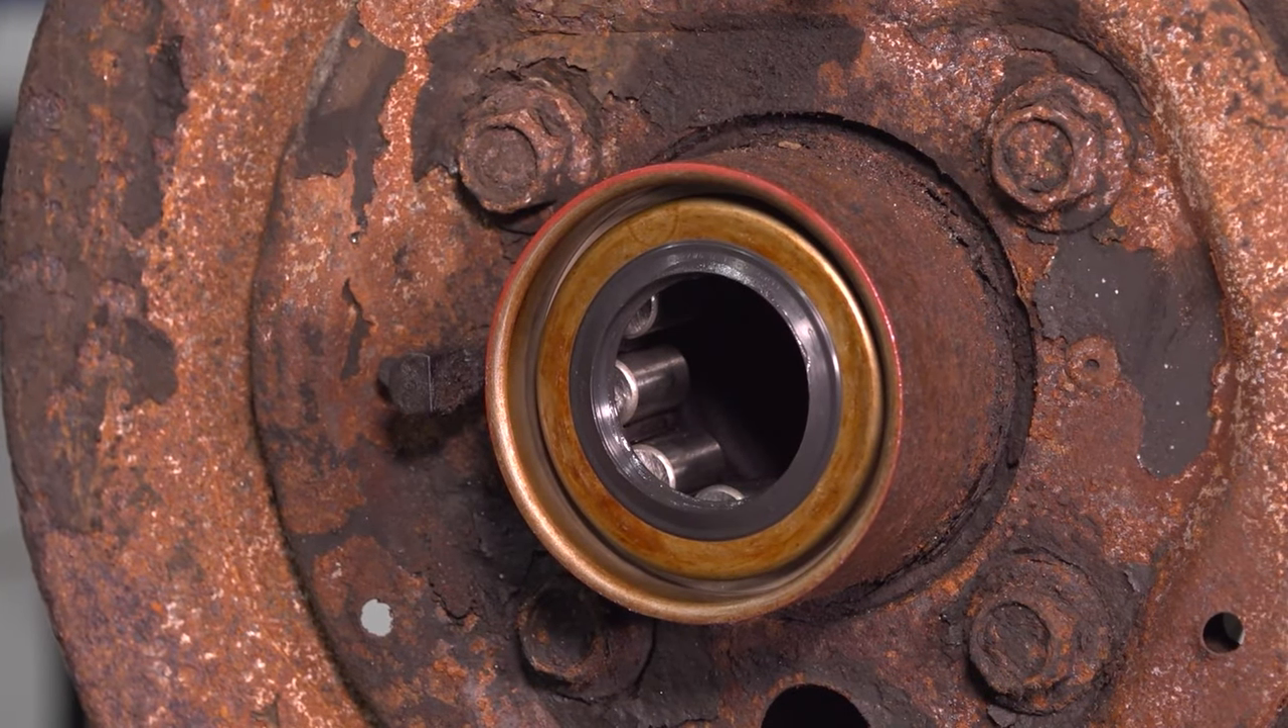That is it. That is it. The seal is installed.